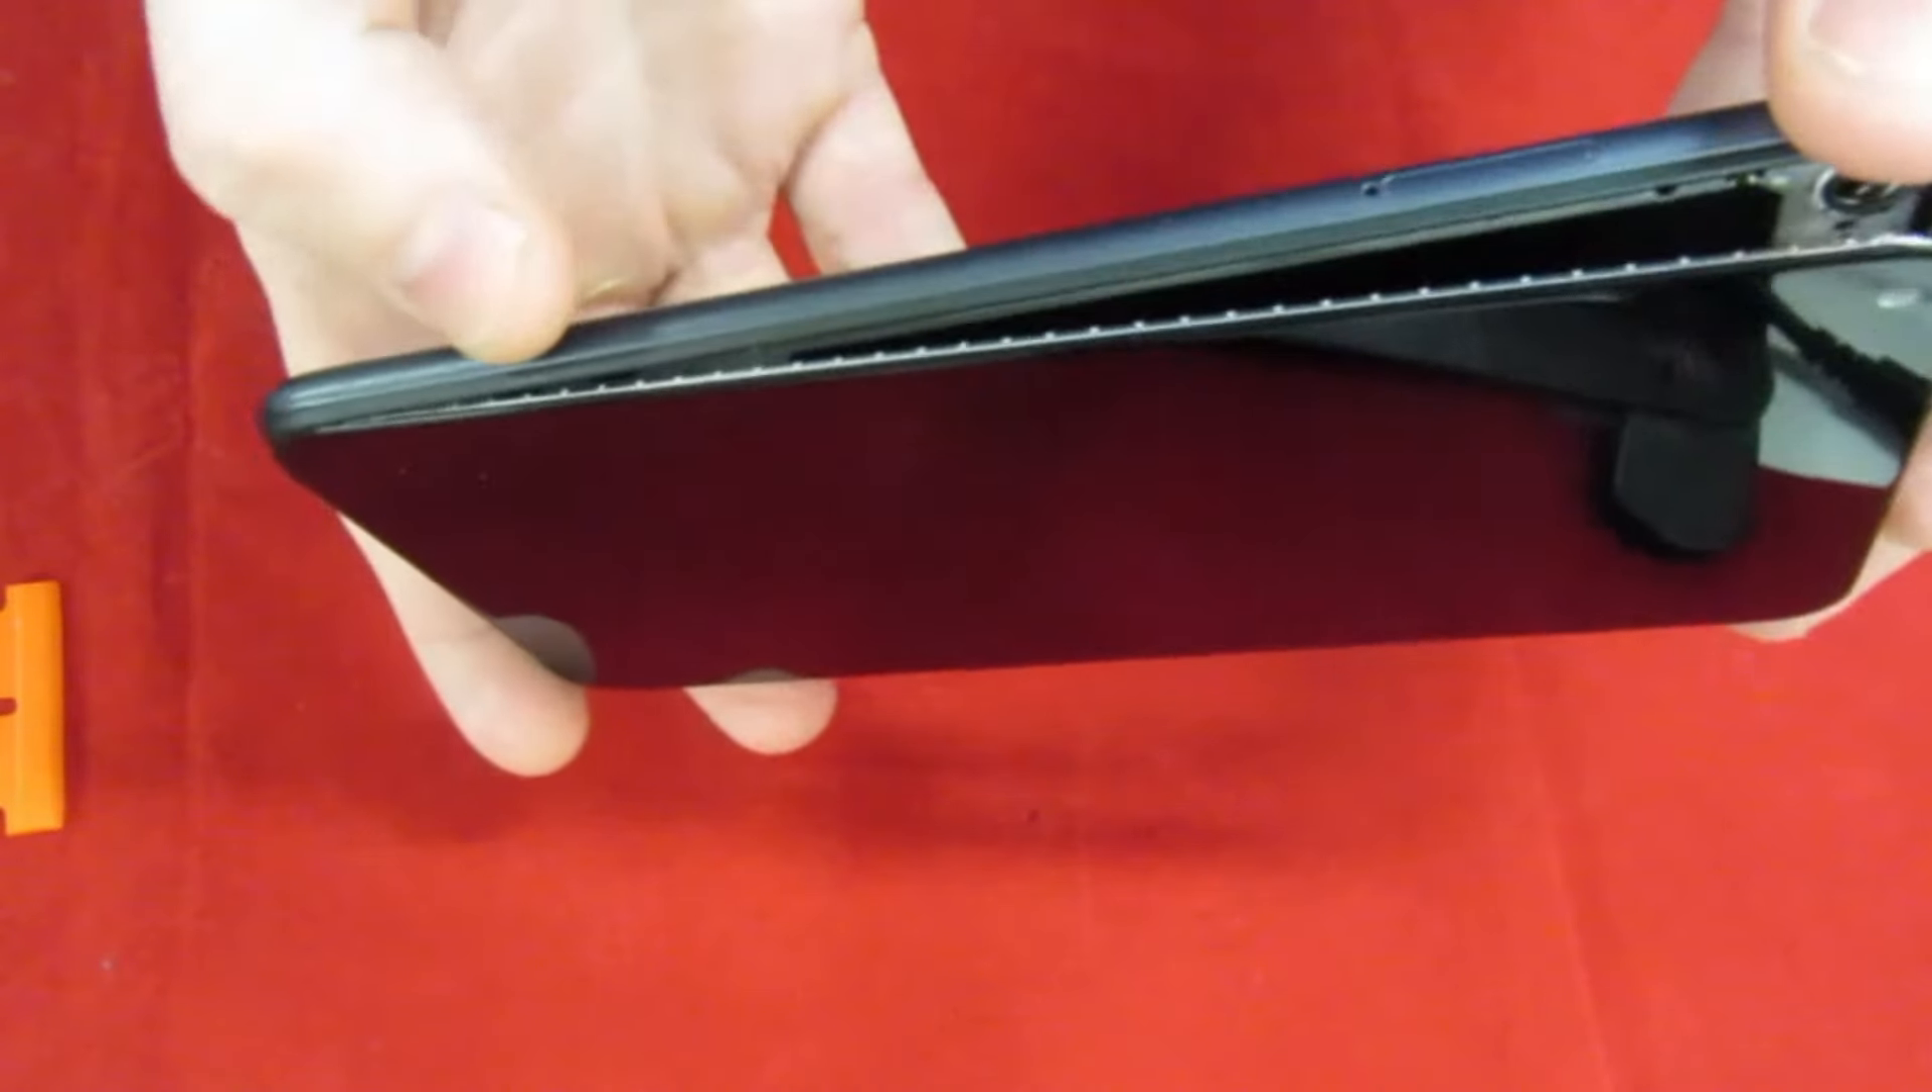Um just obviously the screen is lifting away.